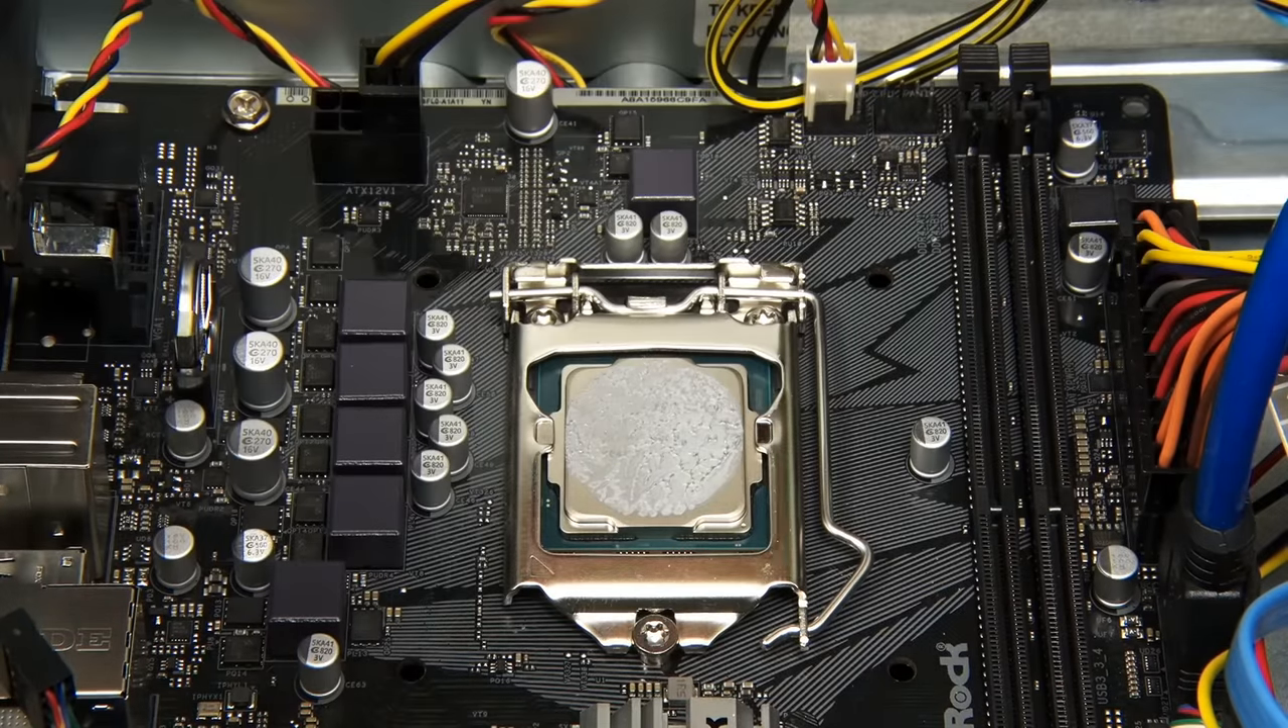Yes, we've removed the cooler from the CPU.